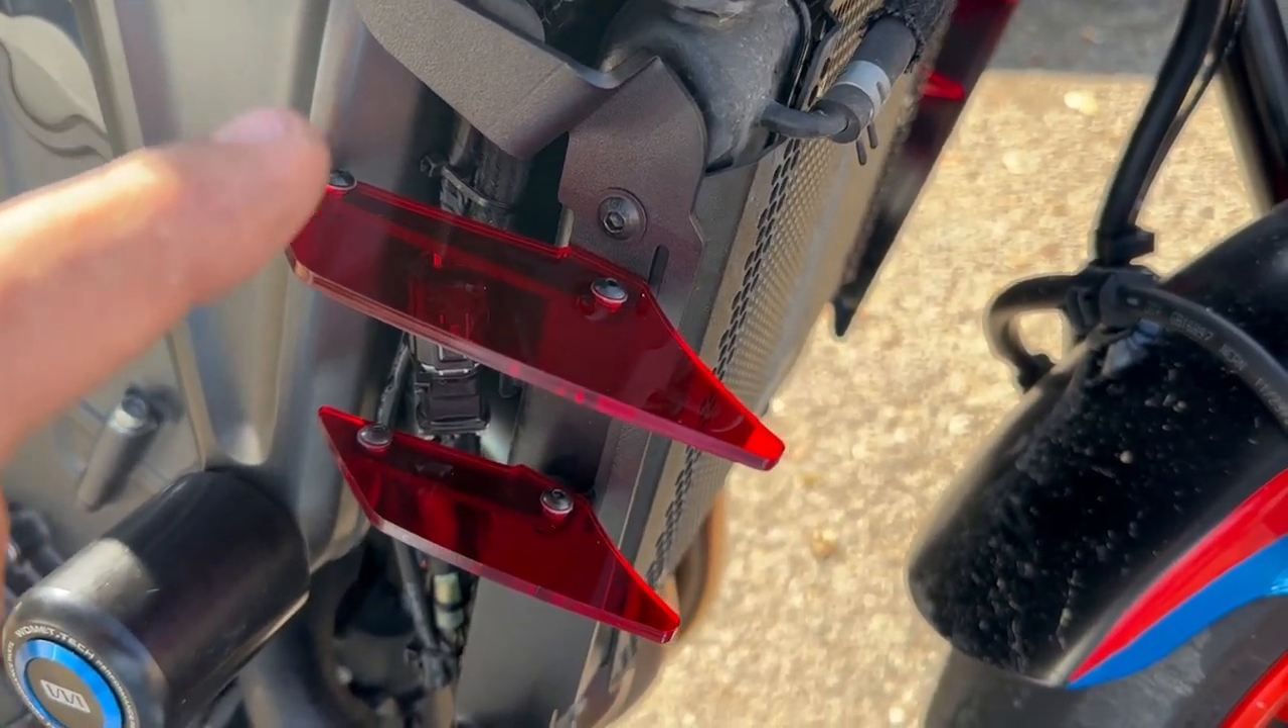Ya coloque los dos spoilers el grande es el de arriba.